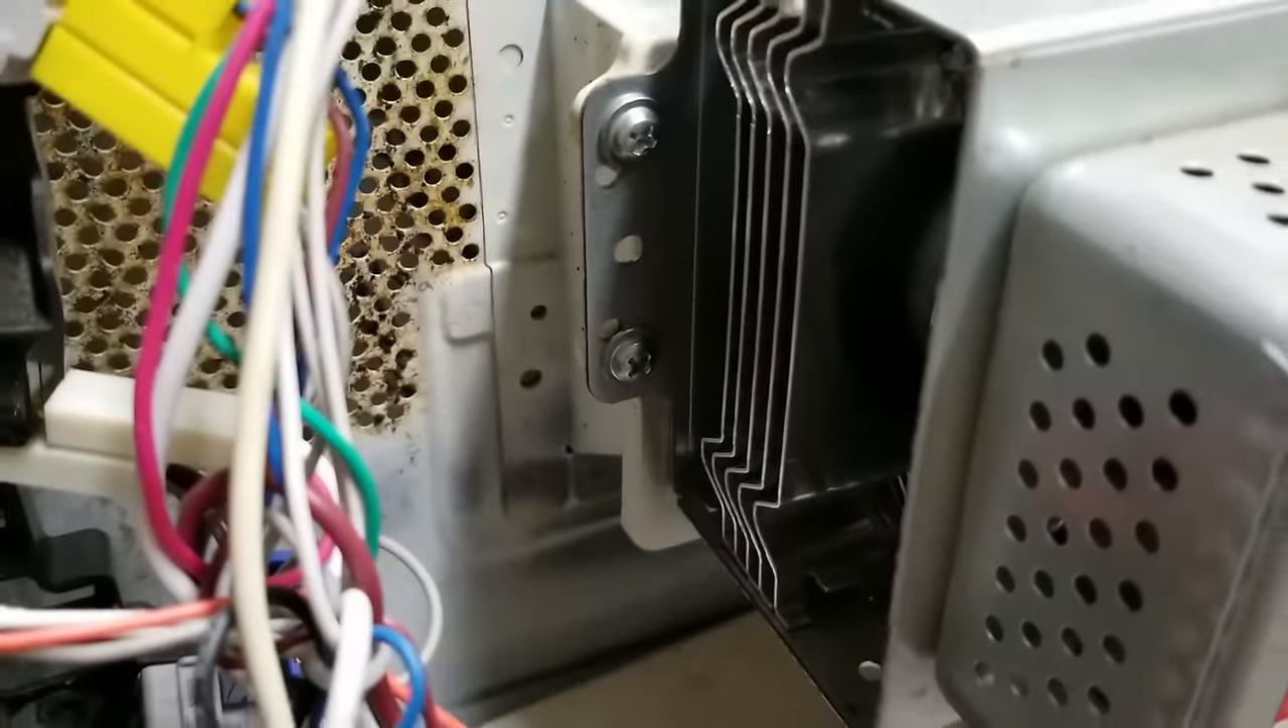So there I've got the cover off. You can see the two mounting screws on this side now.